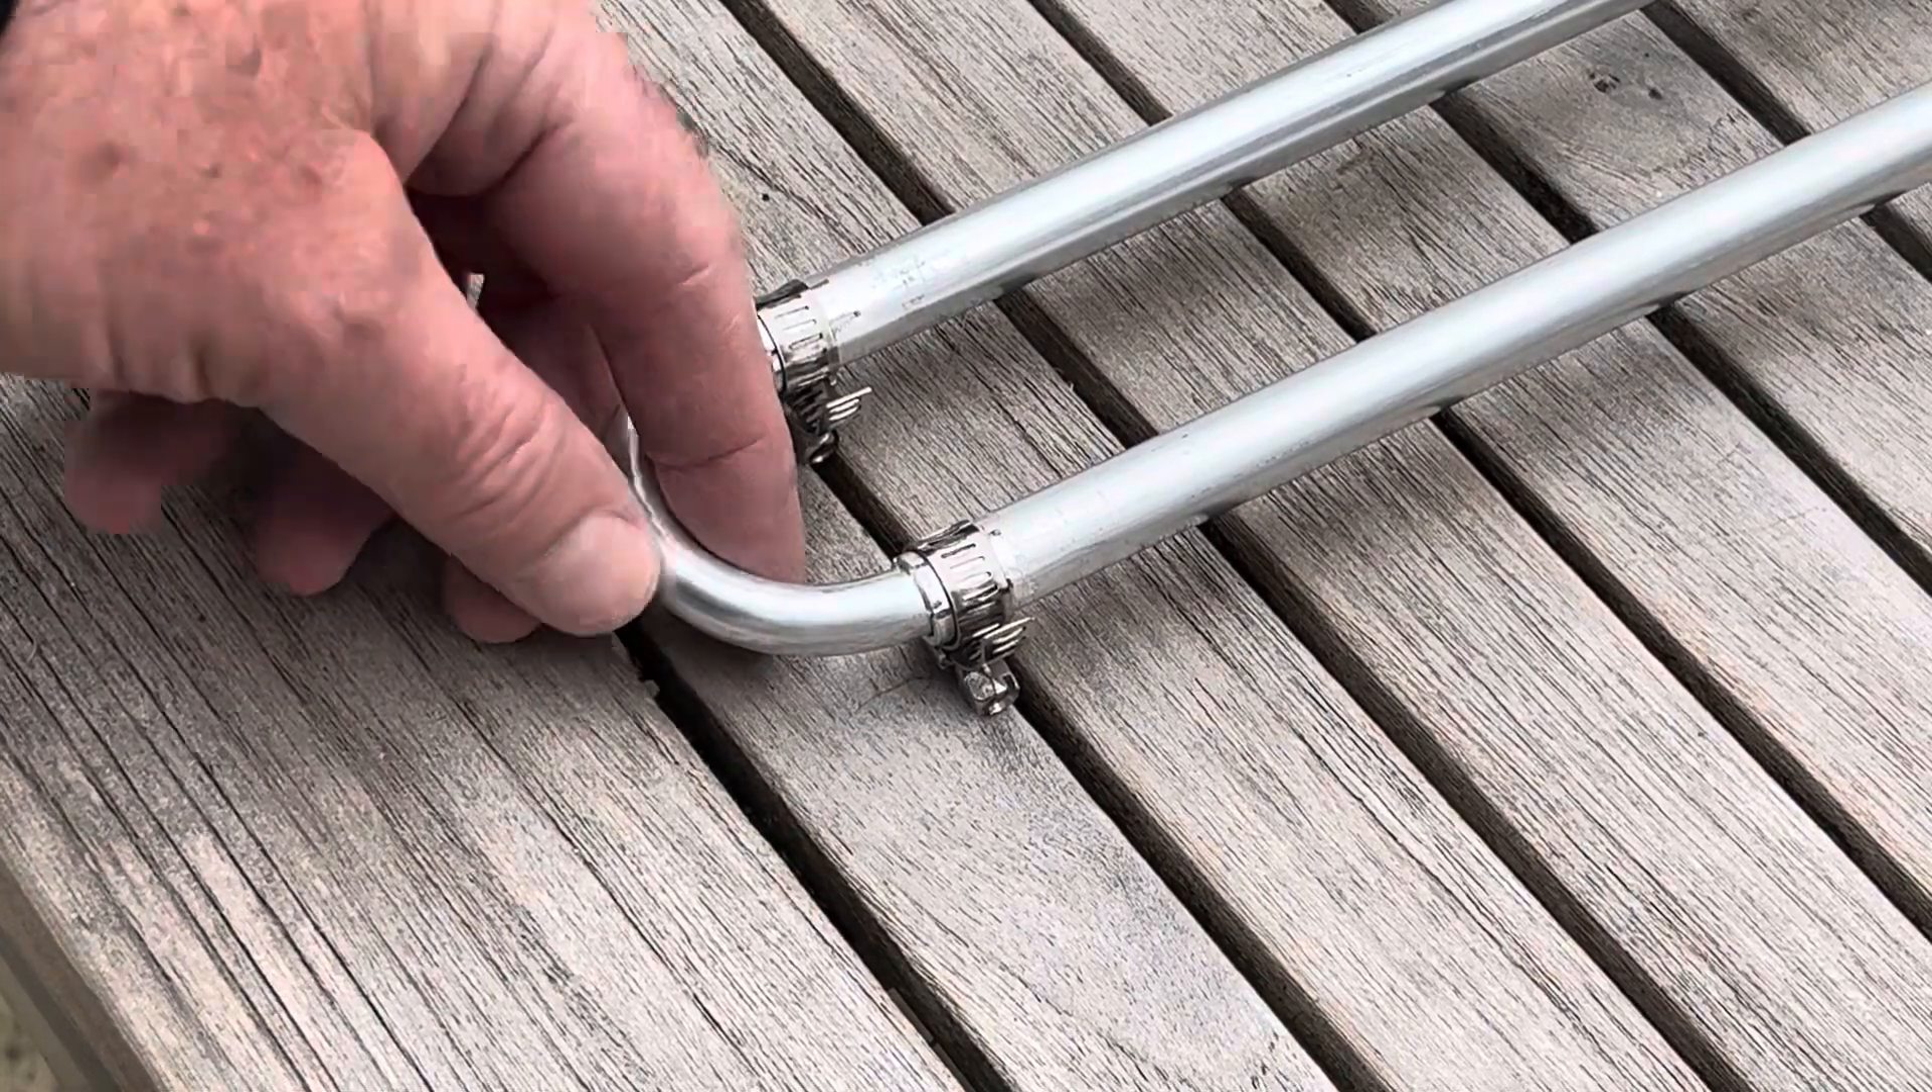So here we've got the hose clamps in position on the end of the dipole with the trombone element.